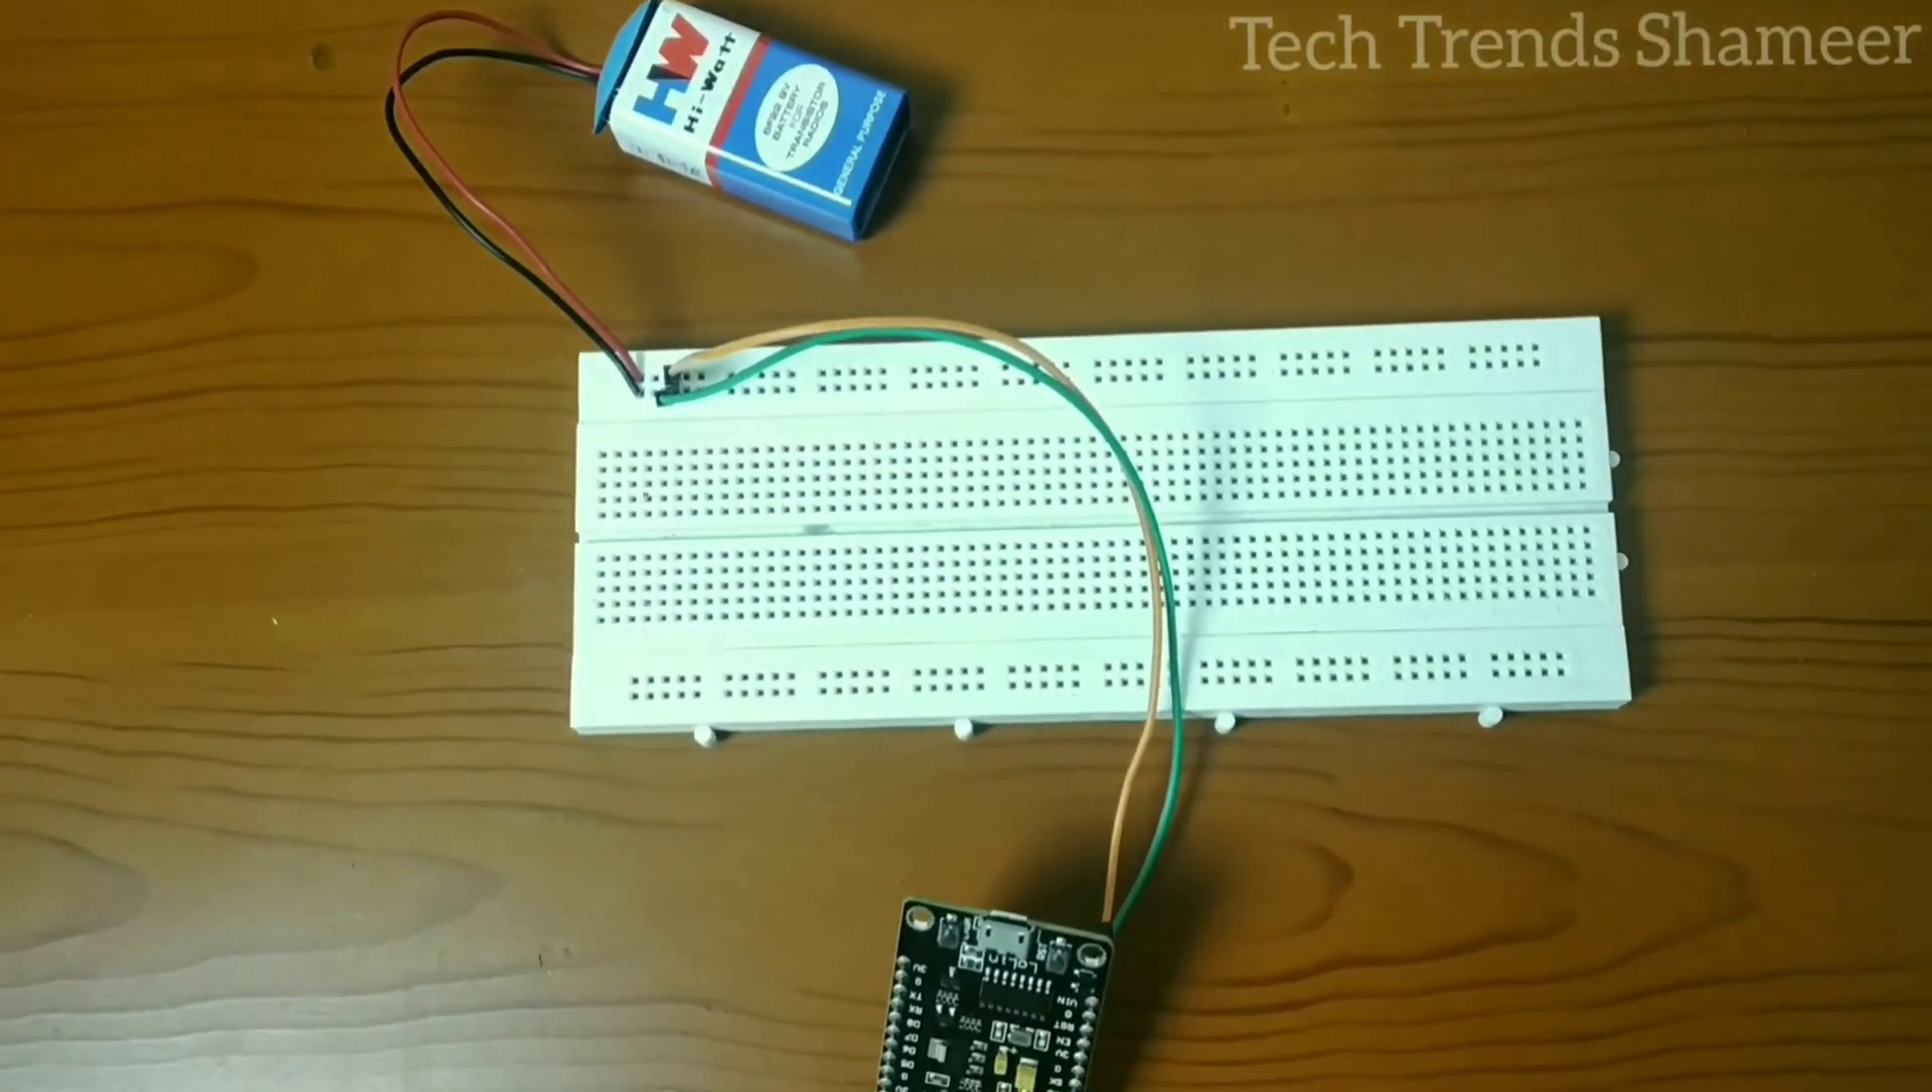Now we connected the NodeMCU board and the power supply.